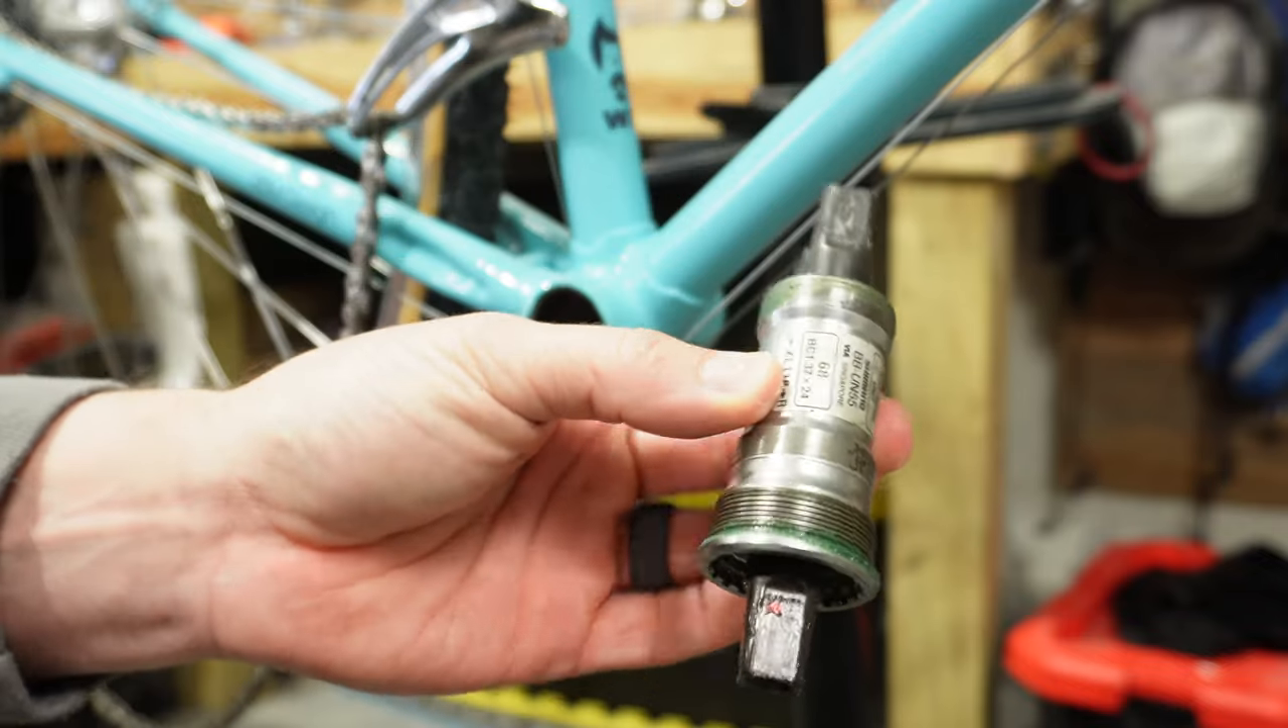But here is the bottom bracket fully removed.